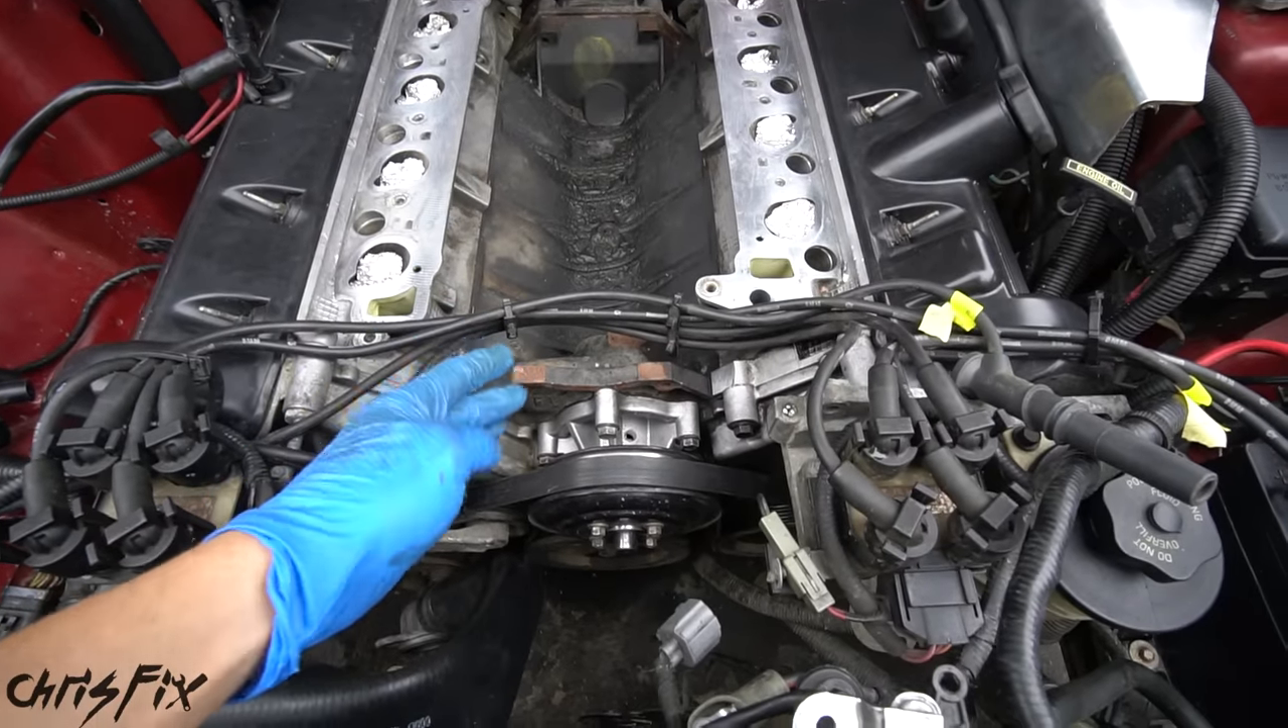And now we have a brand new water pump installed and yes, it really is that easy.